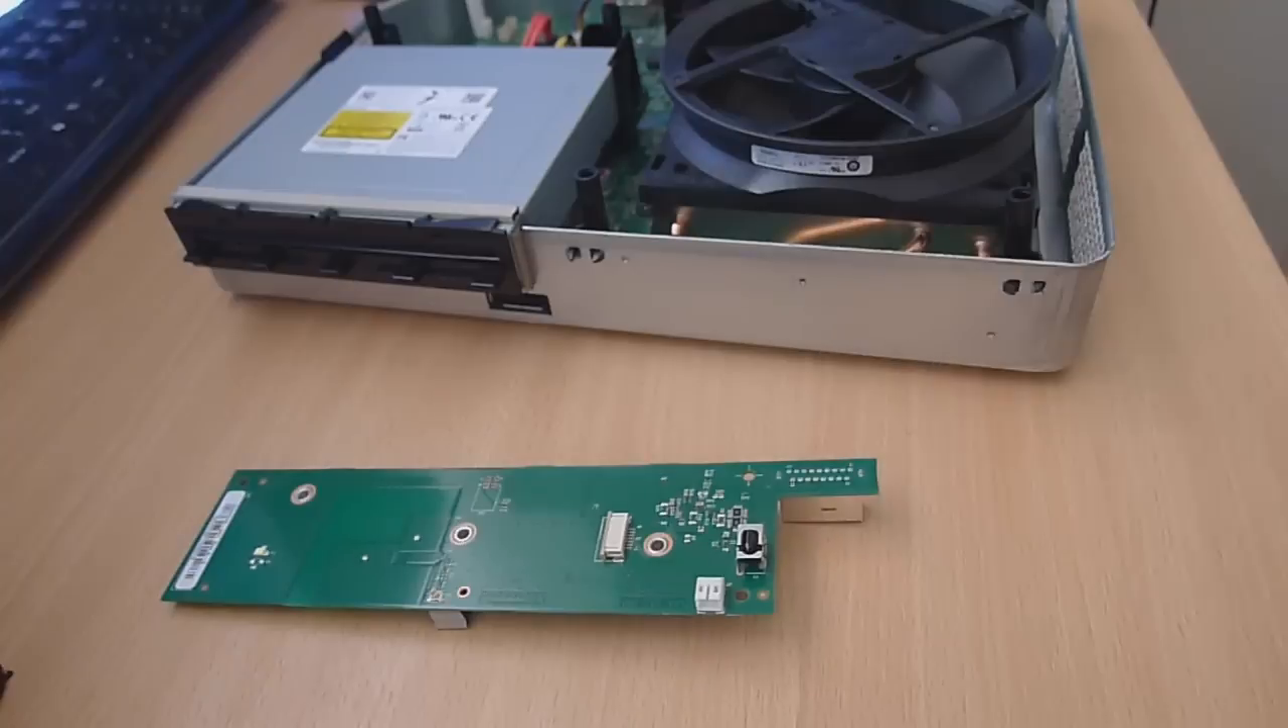We've got our RF board out ready to work on.